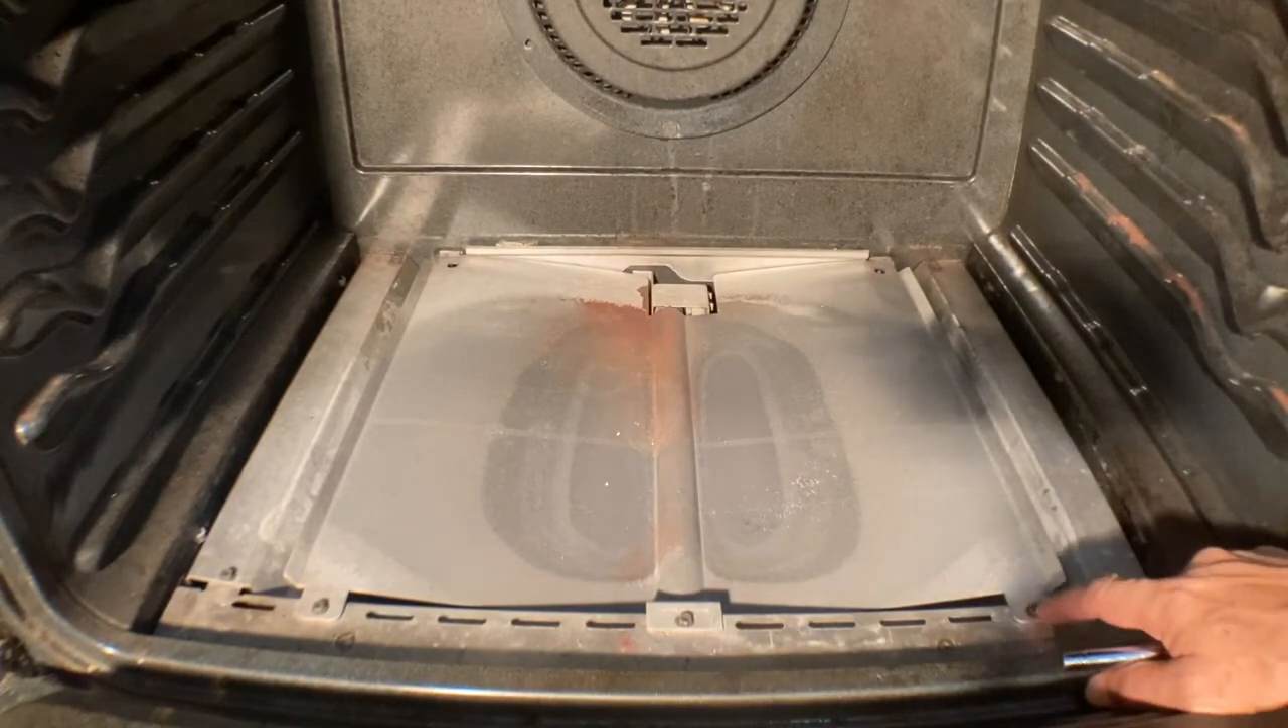Now that you've removed the racks and the bottom cover, there's another cover we have to remove here, right?